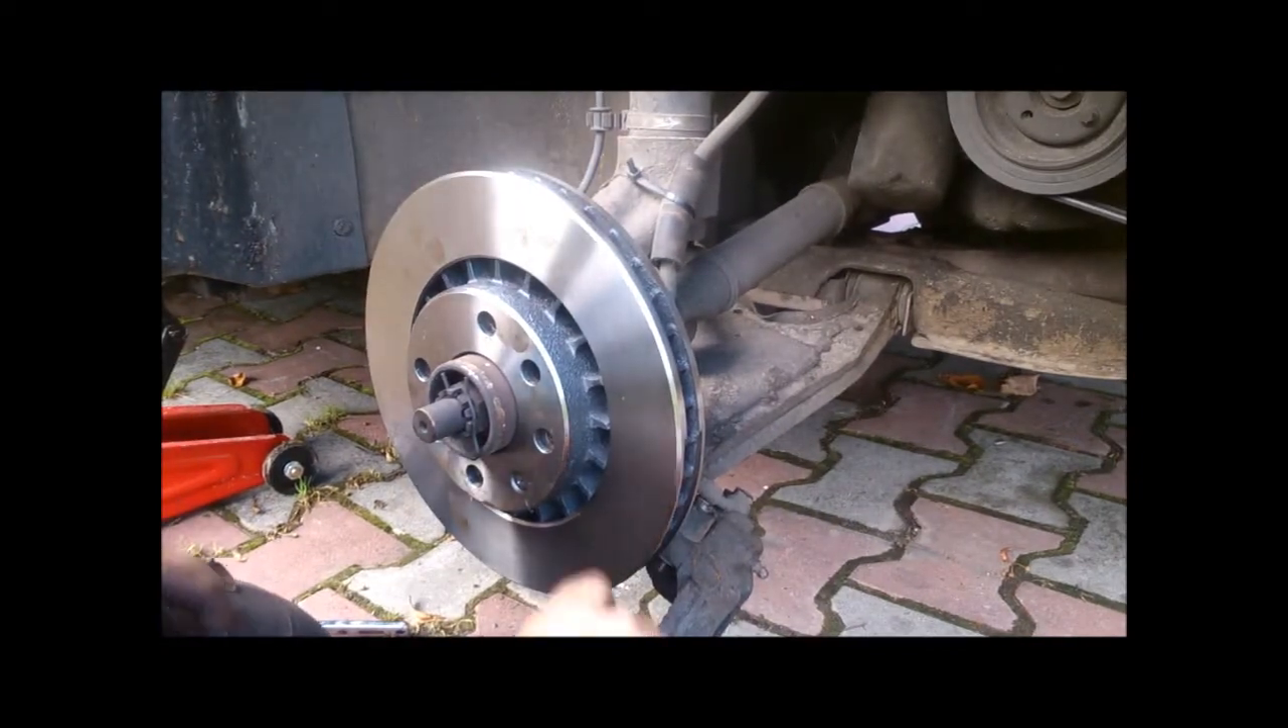No i nasza nowa tarcza już jest na swoim miejscu.